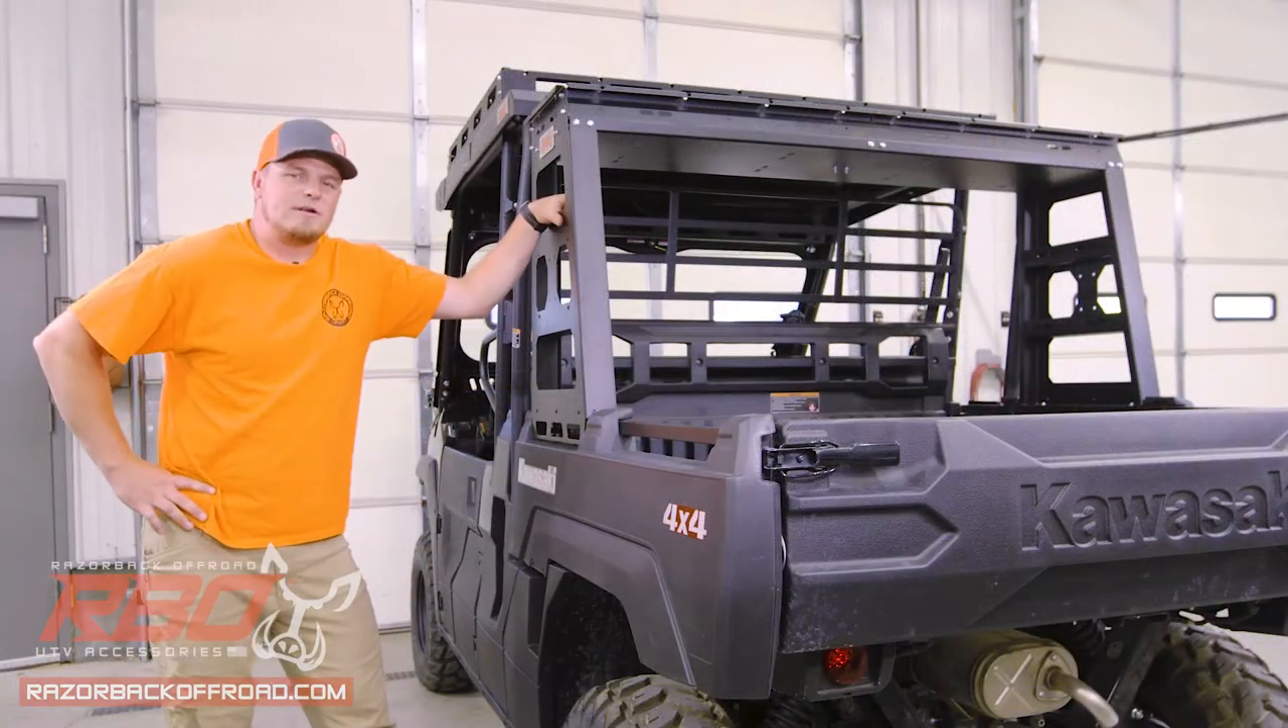That completes the install for this rear storage rack.